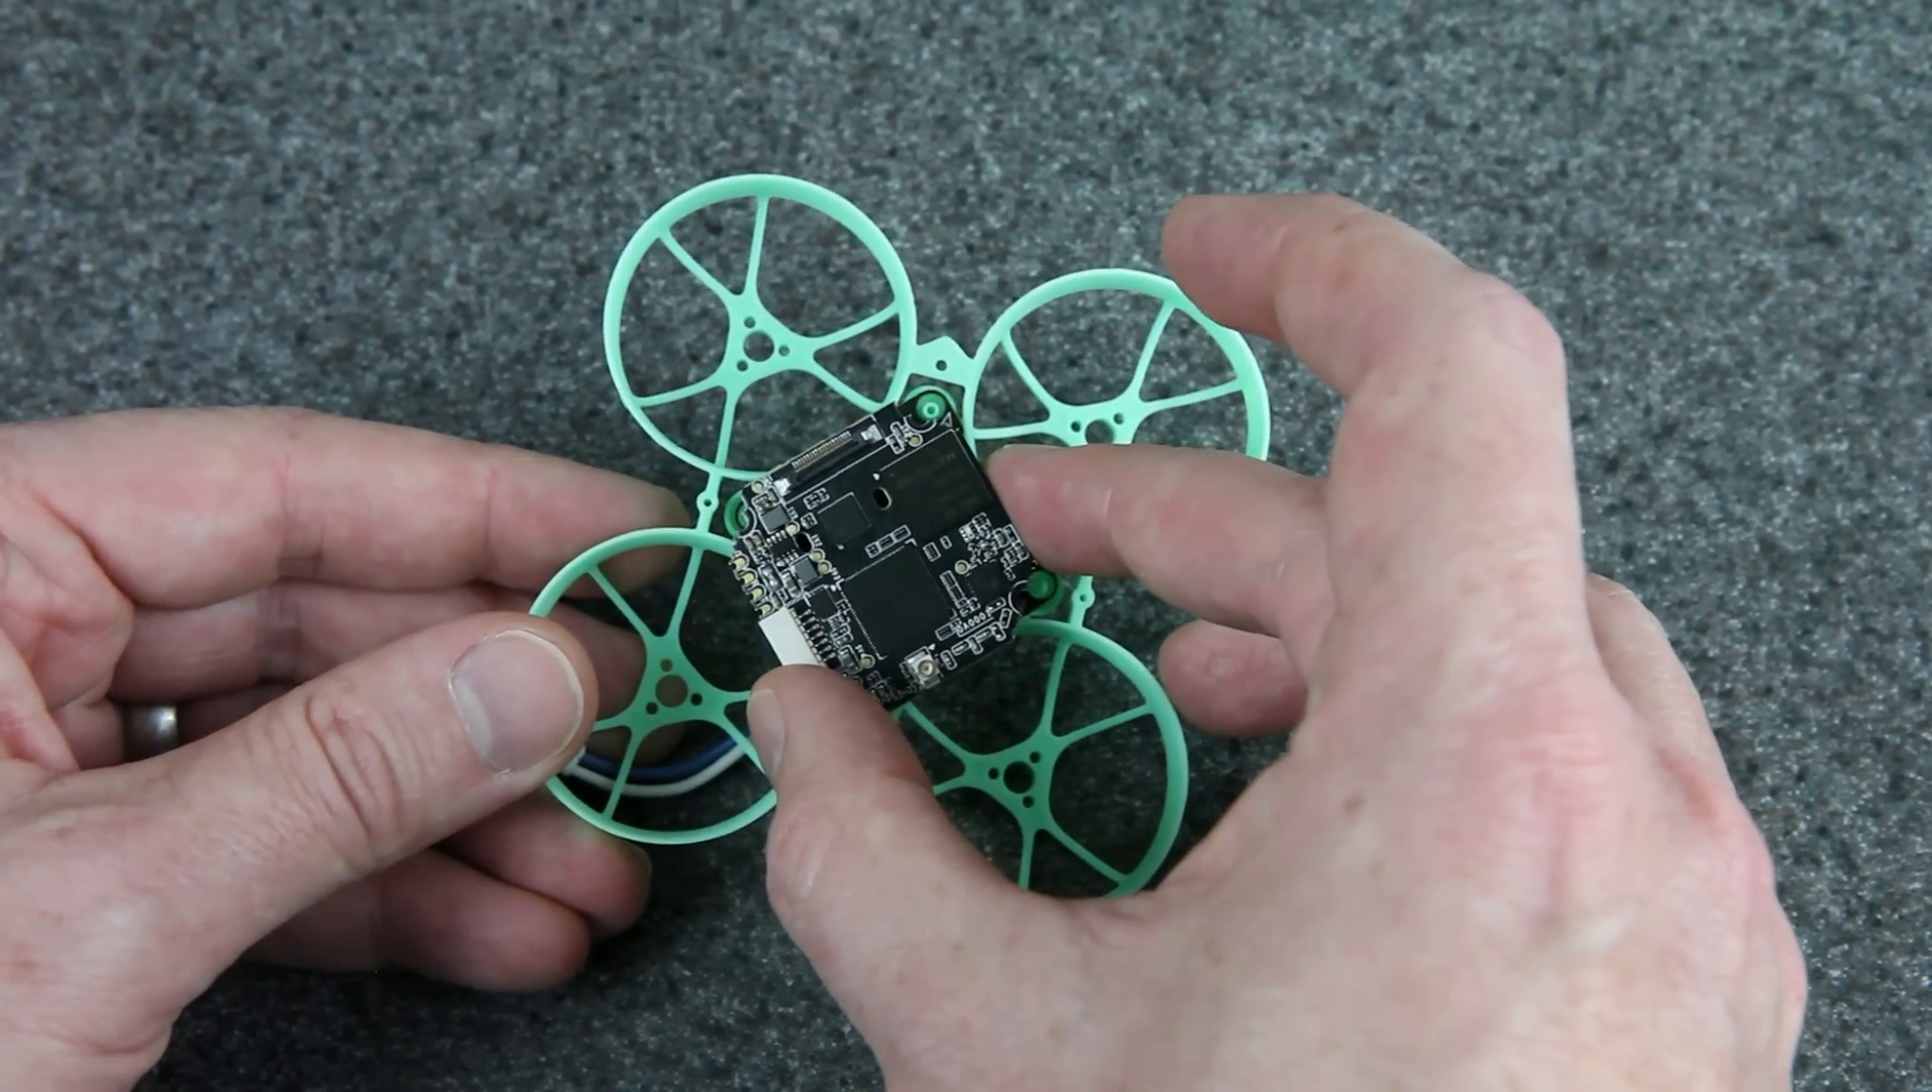I could put the flight controller in there, put some spacers, put this right on top. Unfortunately, you can see it's going to overhang the ducts a little bit.